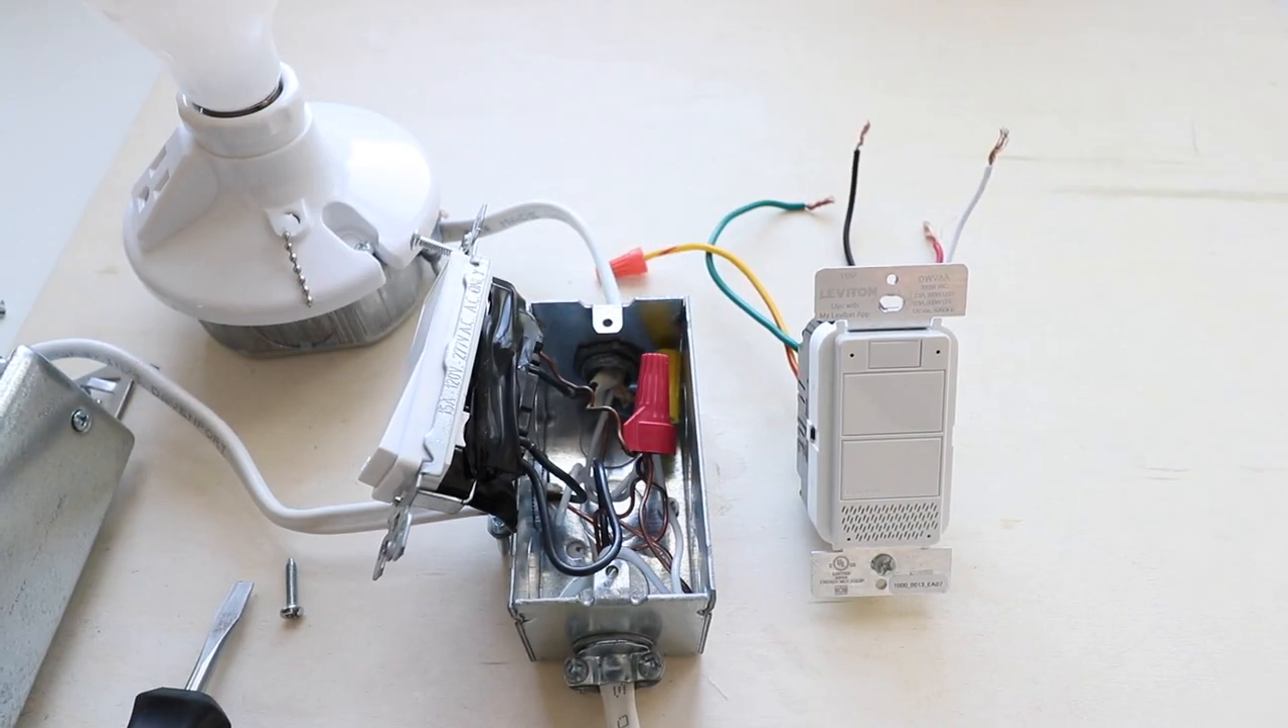Now that we have the screws removed, go ahead and pull the light switch forward so you can see the existing wiring.